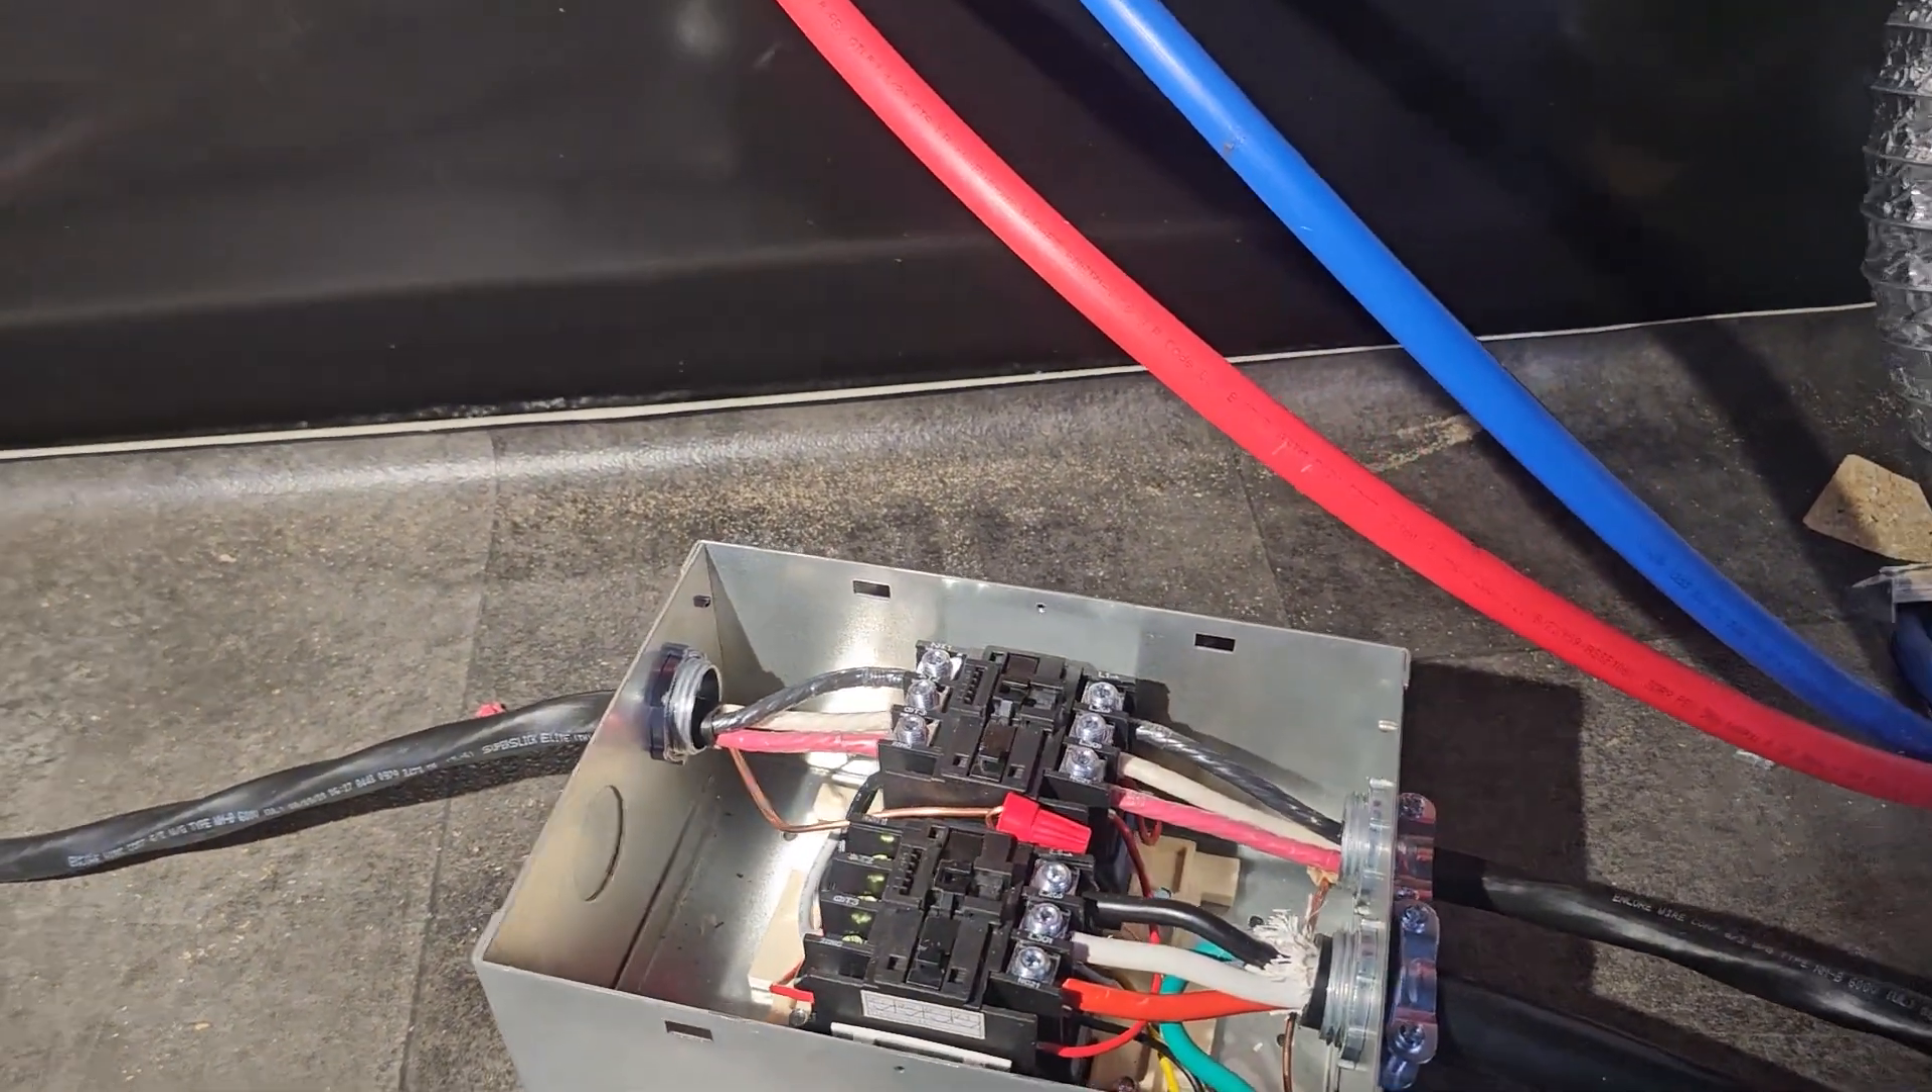So we are pretty much done here we just got to put the cover back on which is pretty easy to do.